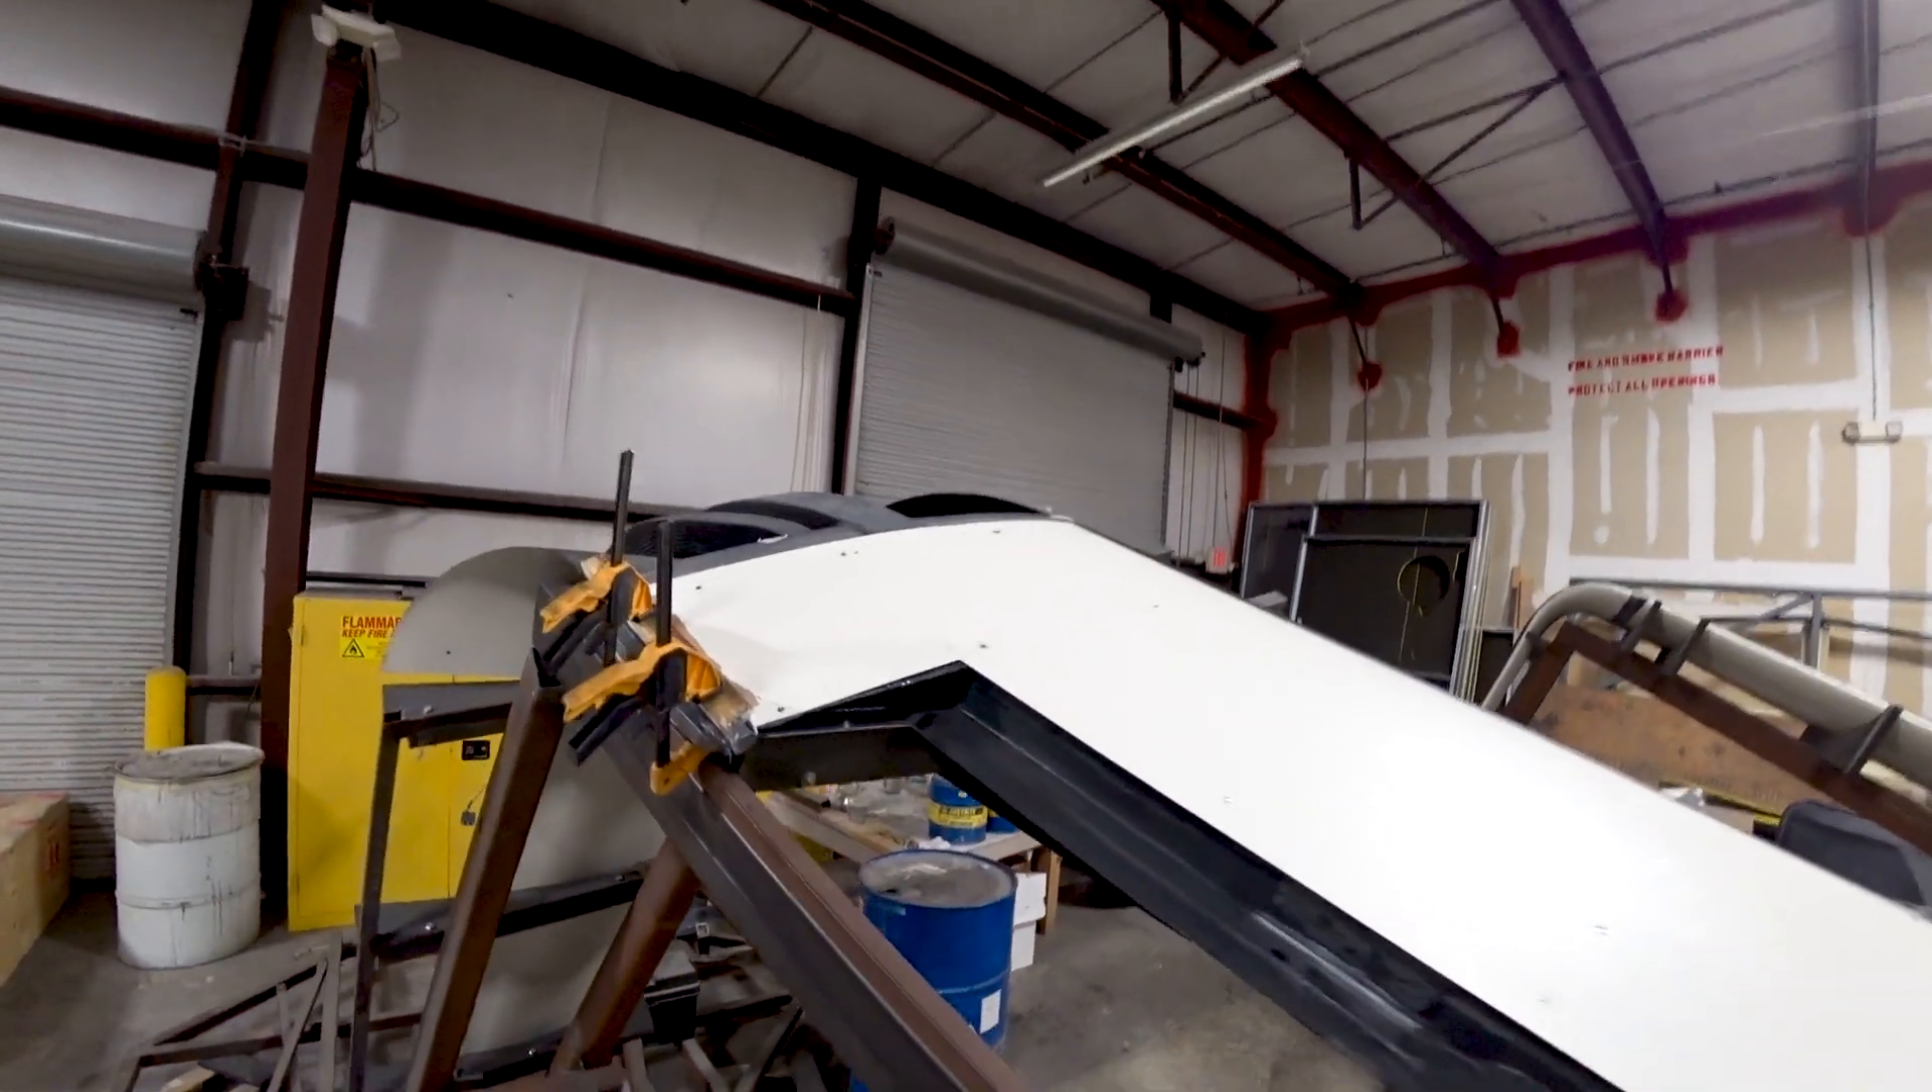They got that skin bonded on now and clamped in place.